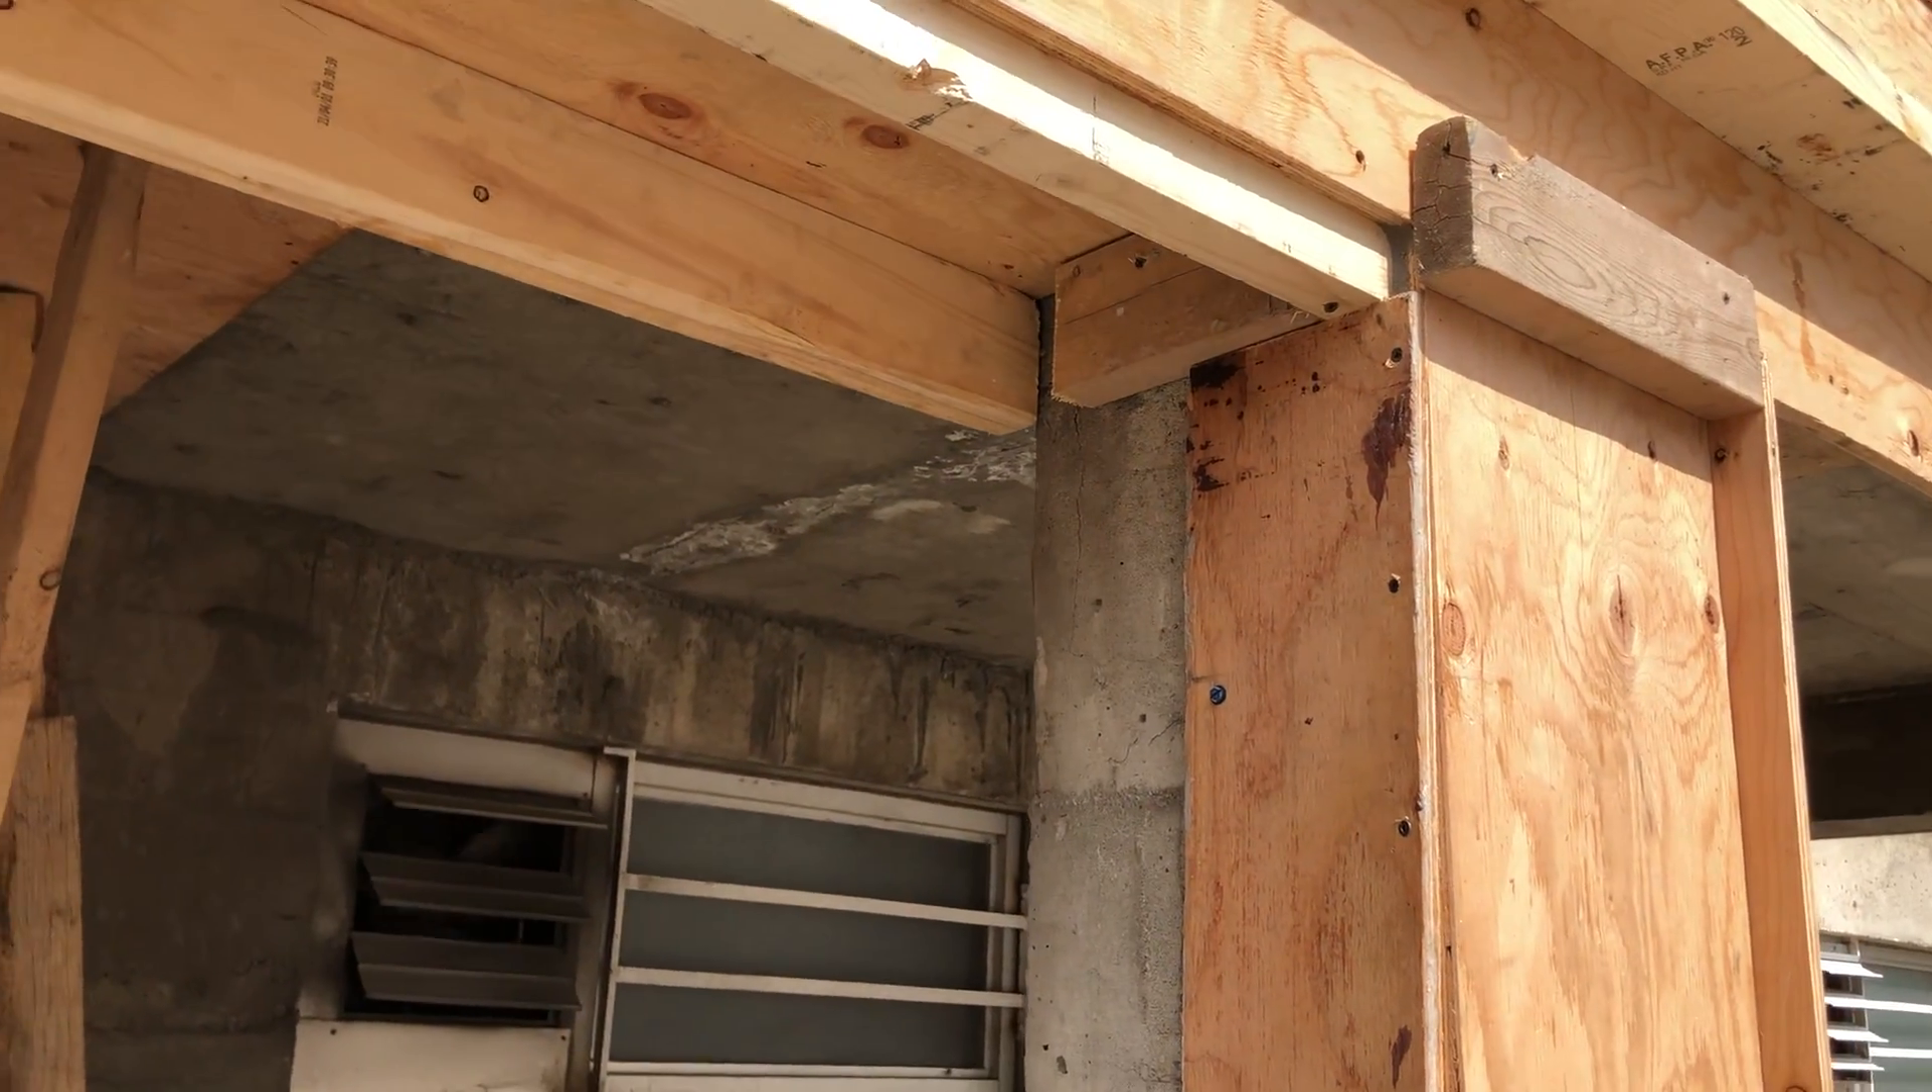Here we have most of the forming finished we put the forms everywhere that we took off all that loose concrete.